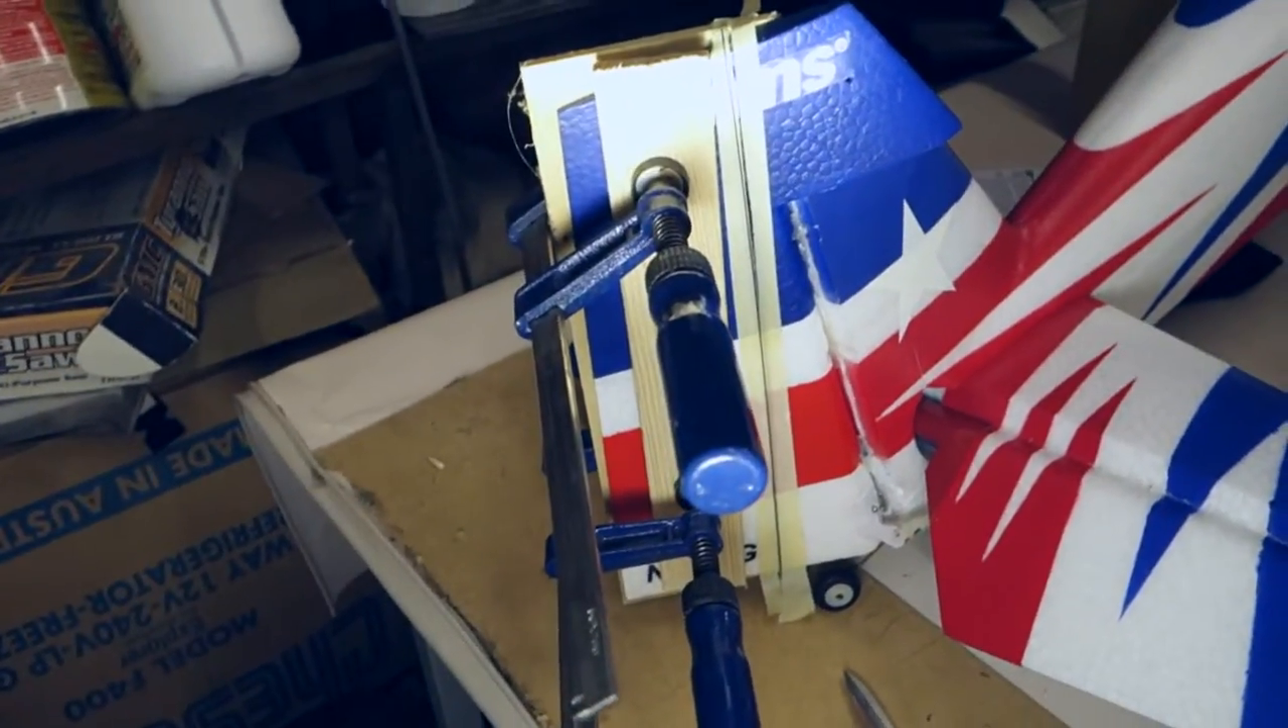So as you can see, the rudder is now well and truly clamped up with two pieces of wood either side and the trailing edge and the twist is all gone.